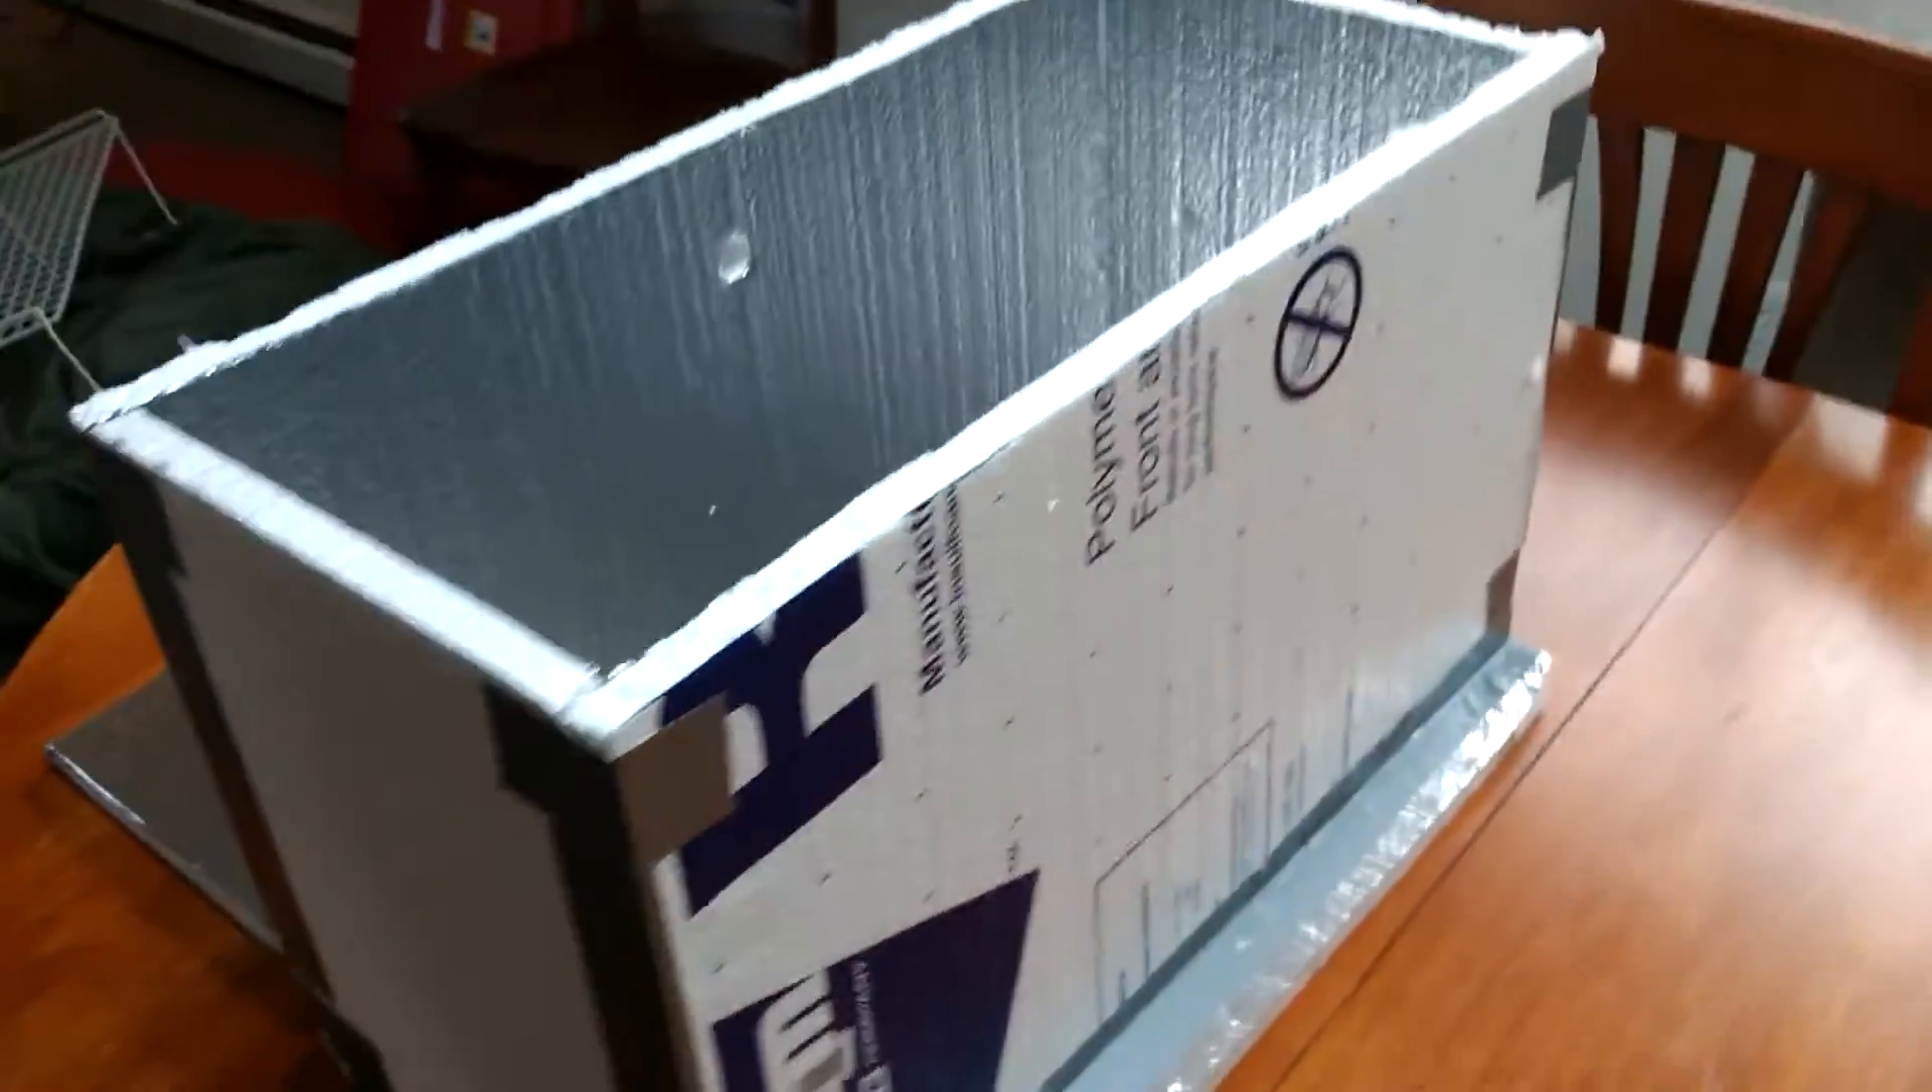So here's our final insulated box. It is a basic construction. I used duct tape to hold it together, just in the interest of keeping everything cheap.